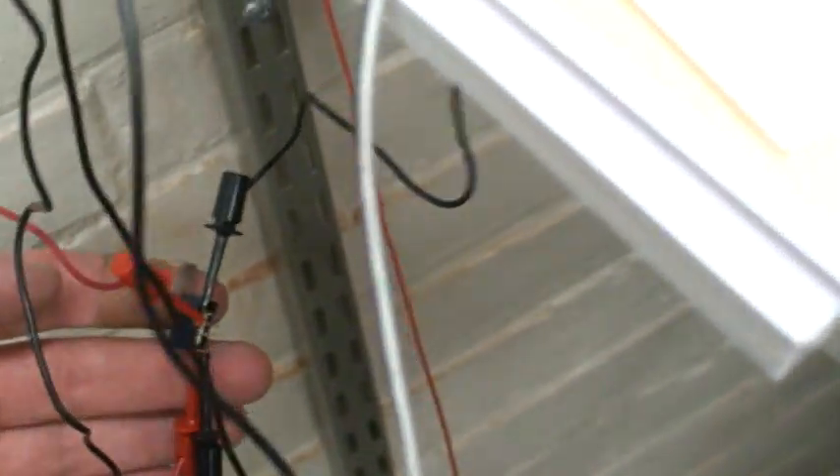I haven't made it pretty, I just have the wires connected with little test clips.